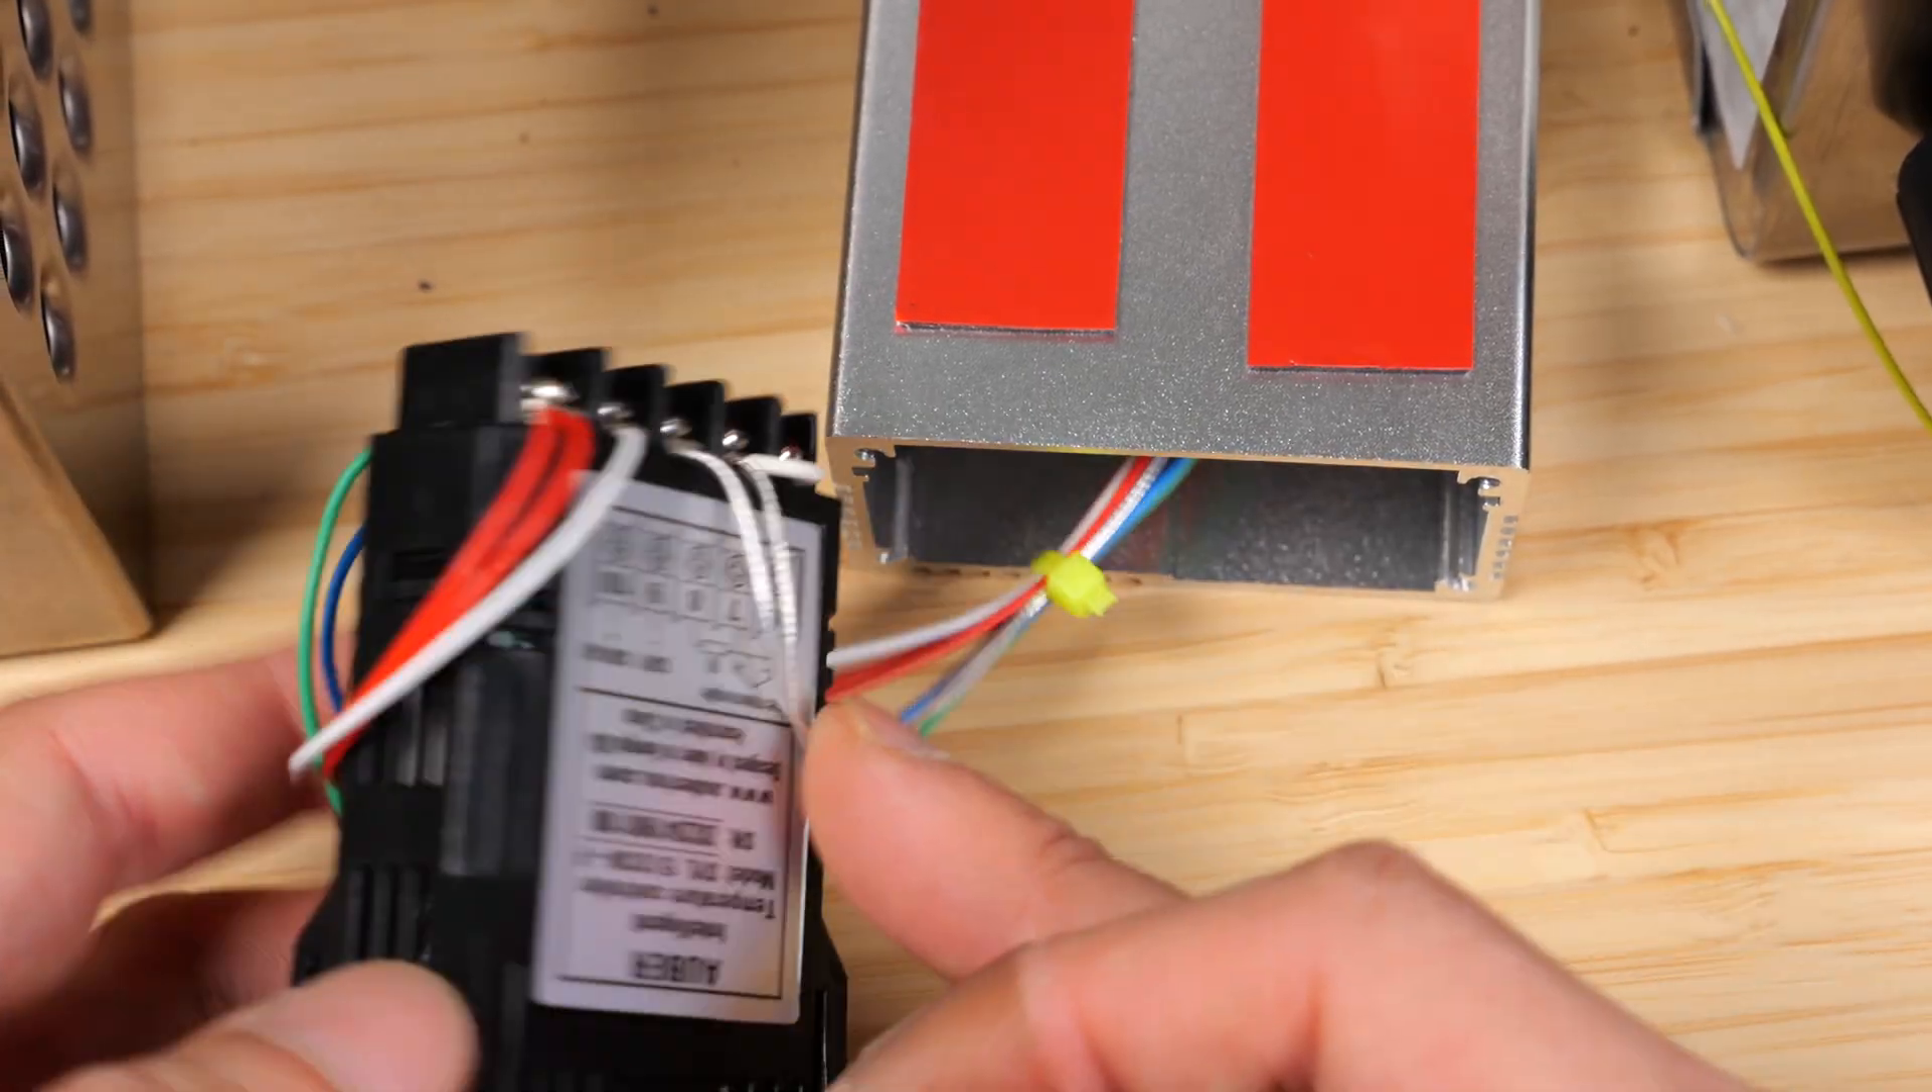I've dressed the wire so that it goes this way first. And put the zip tie here for strain relief.